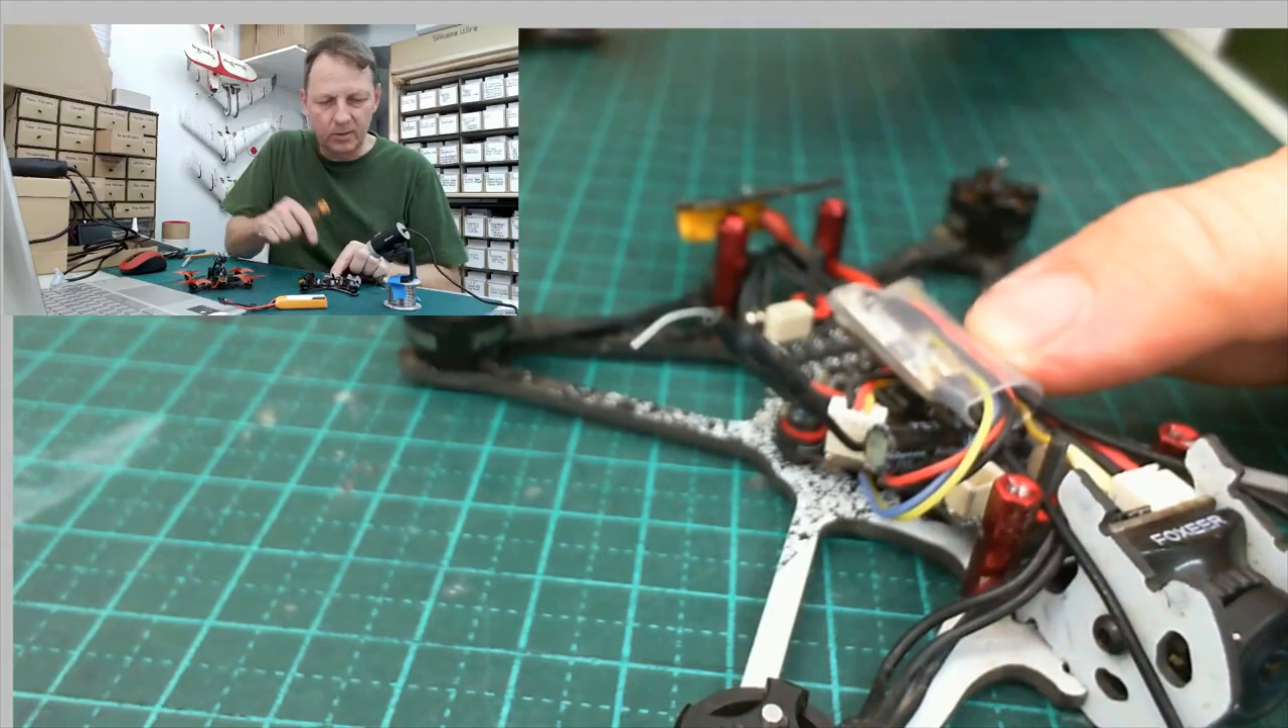The receiver is mounted now and we've got the the heat shrink on it.